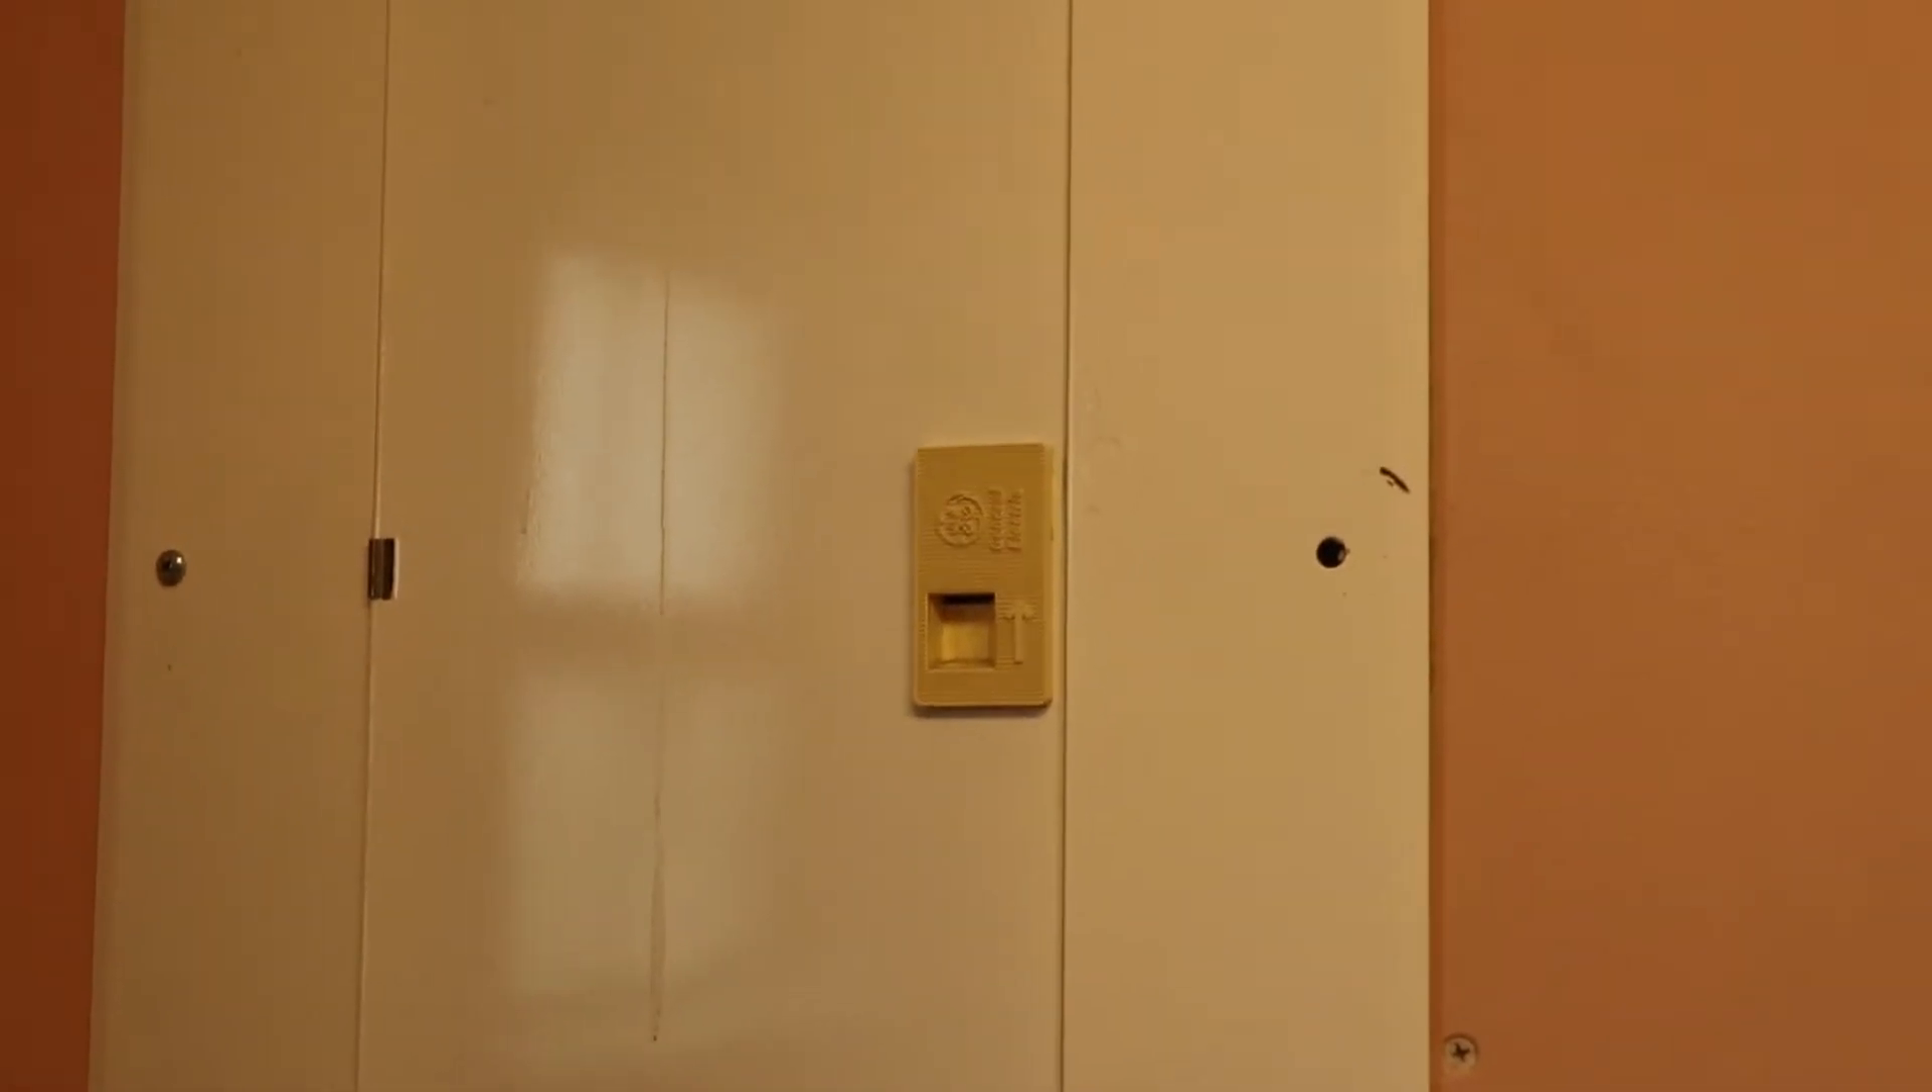I've already taken a few screws out of the cover for the actual breaker box.